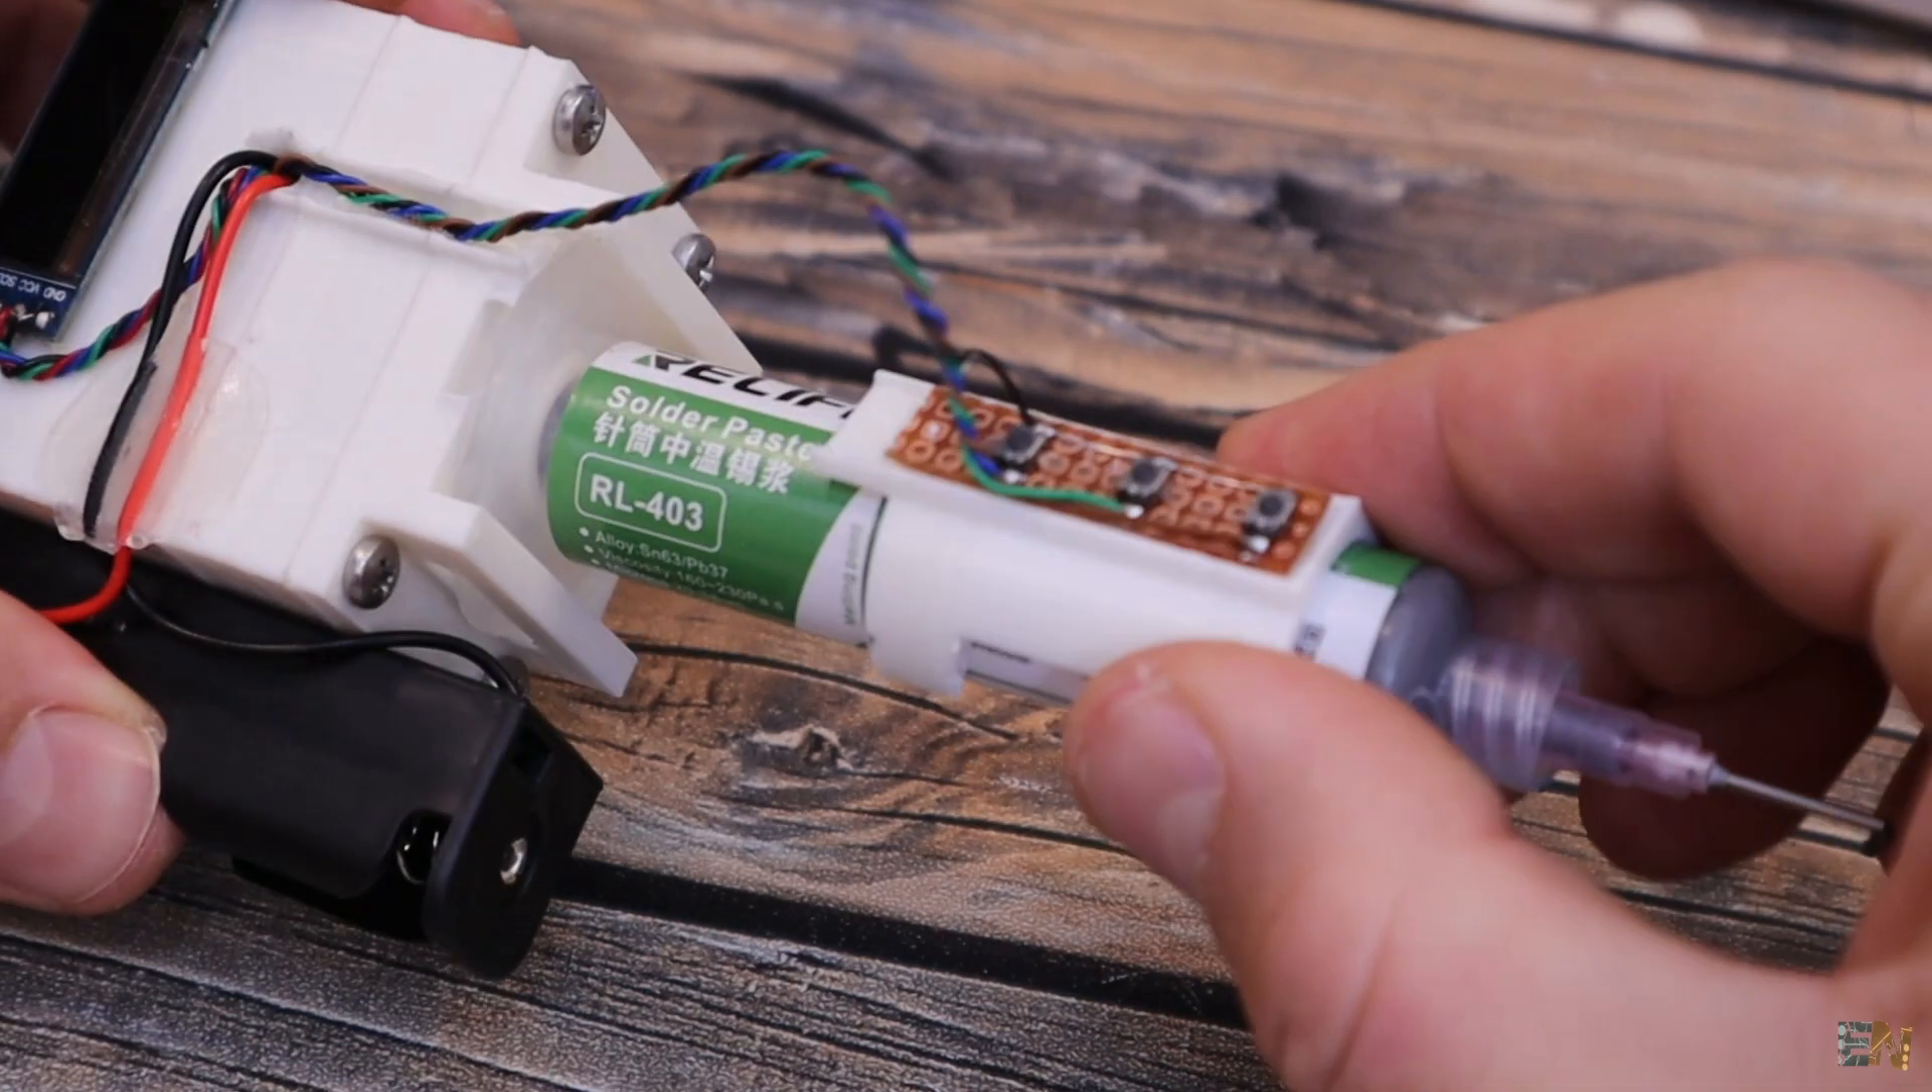As for the small buttons PCB, I've printed this ring clip and glued those buttons here.